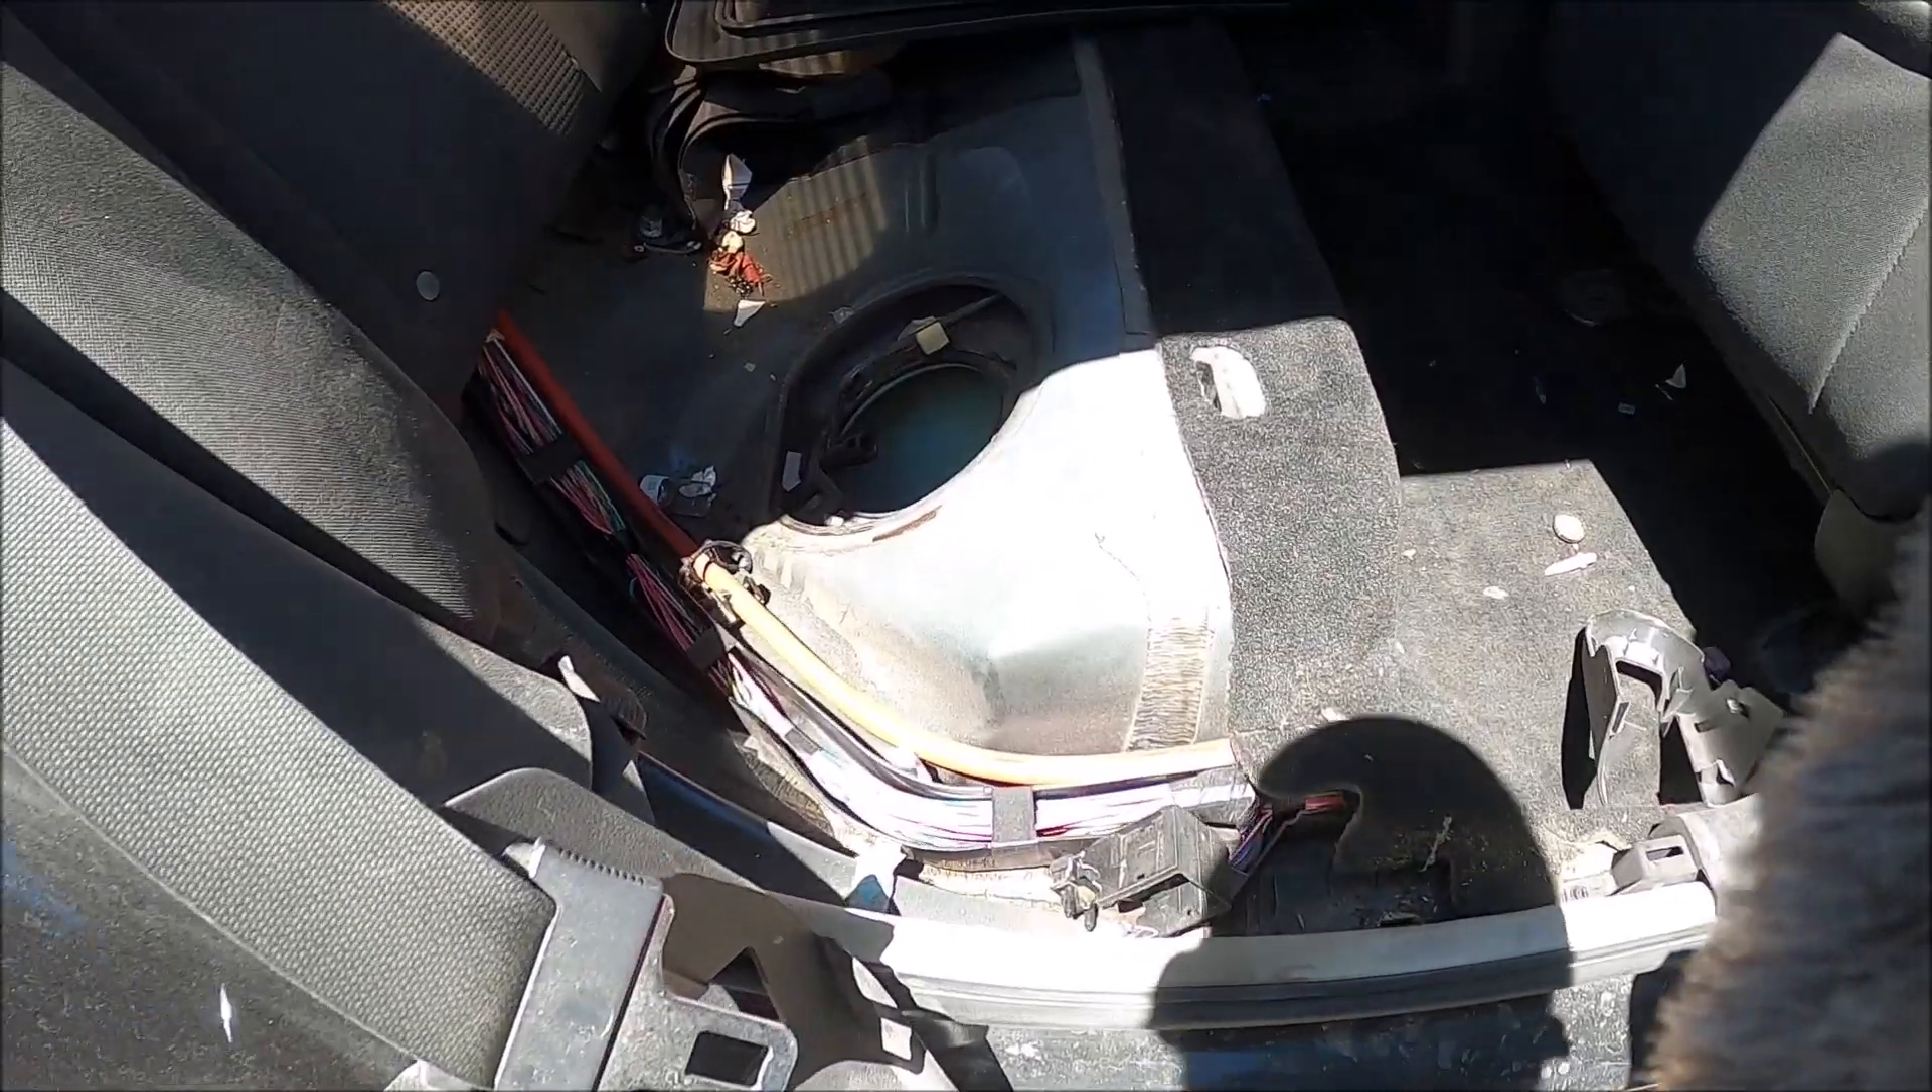Okay, in the back seat of this car, the seat has already been removed.